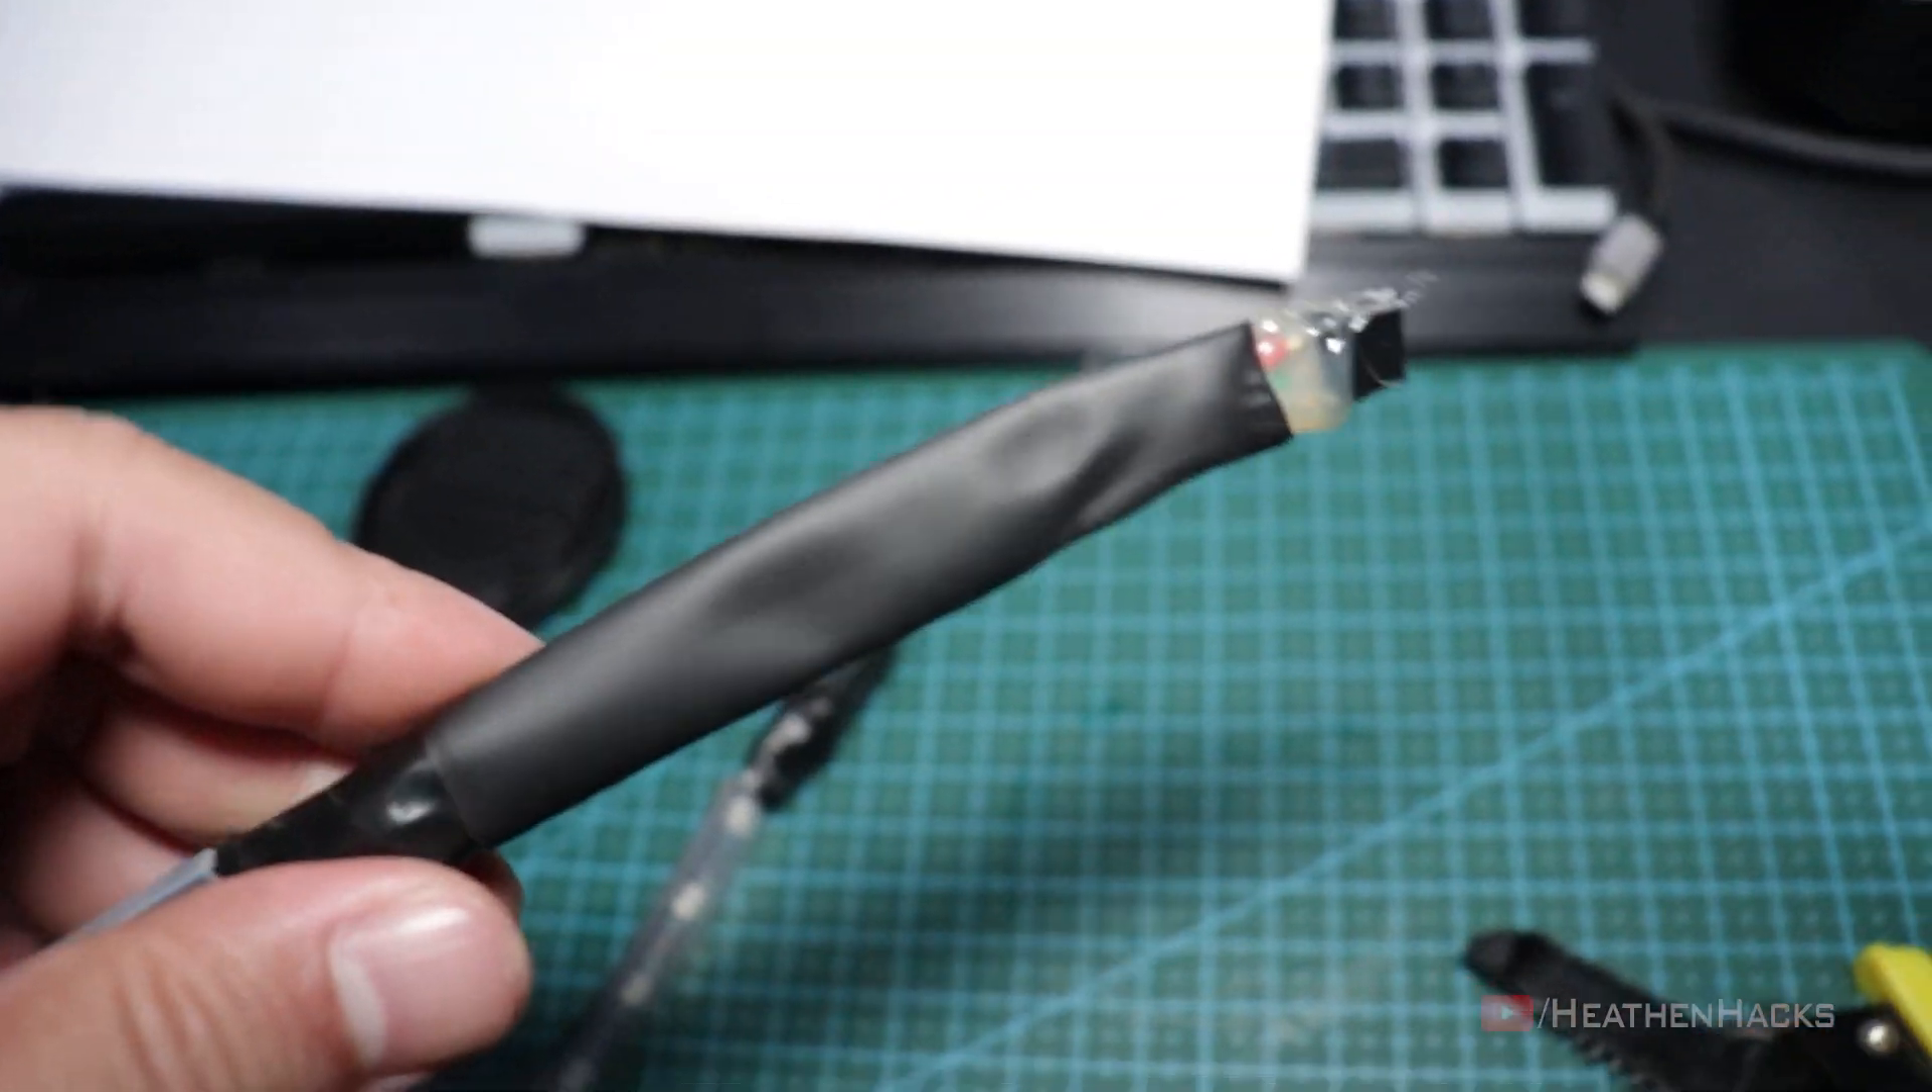I have also added some shrink tube for added protection.